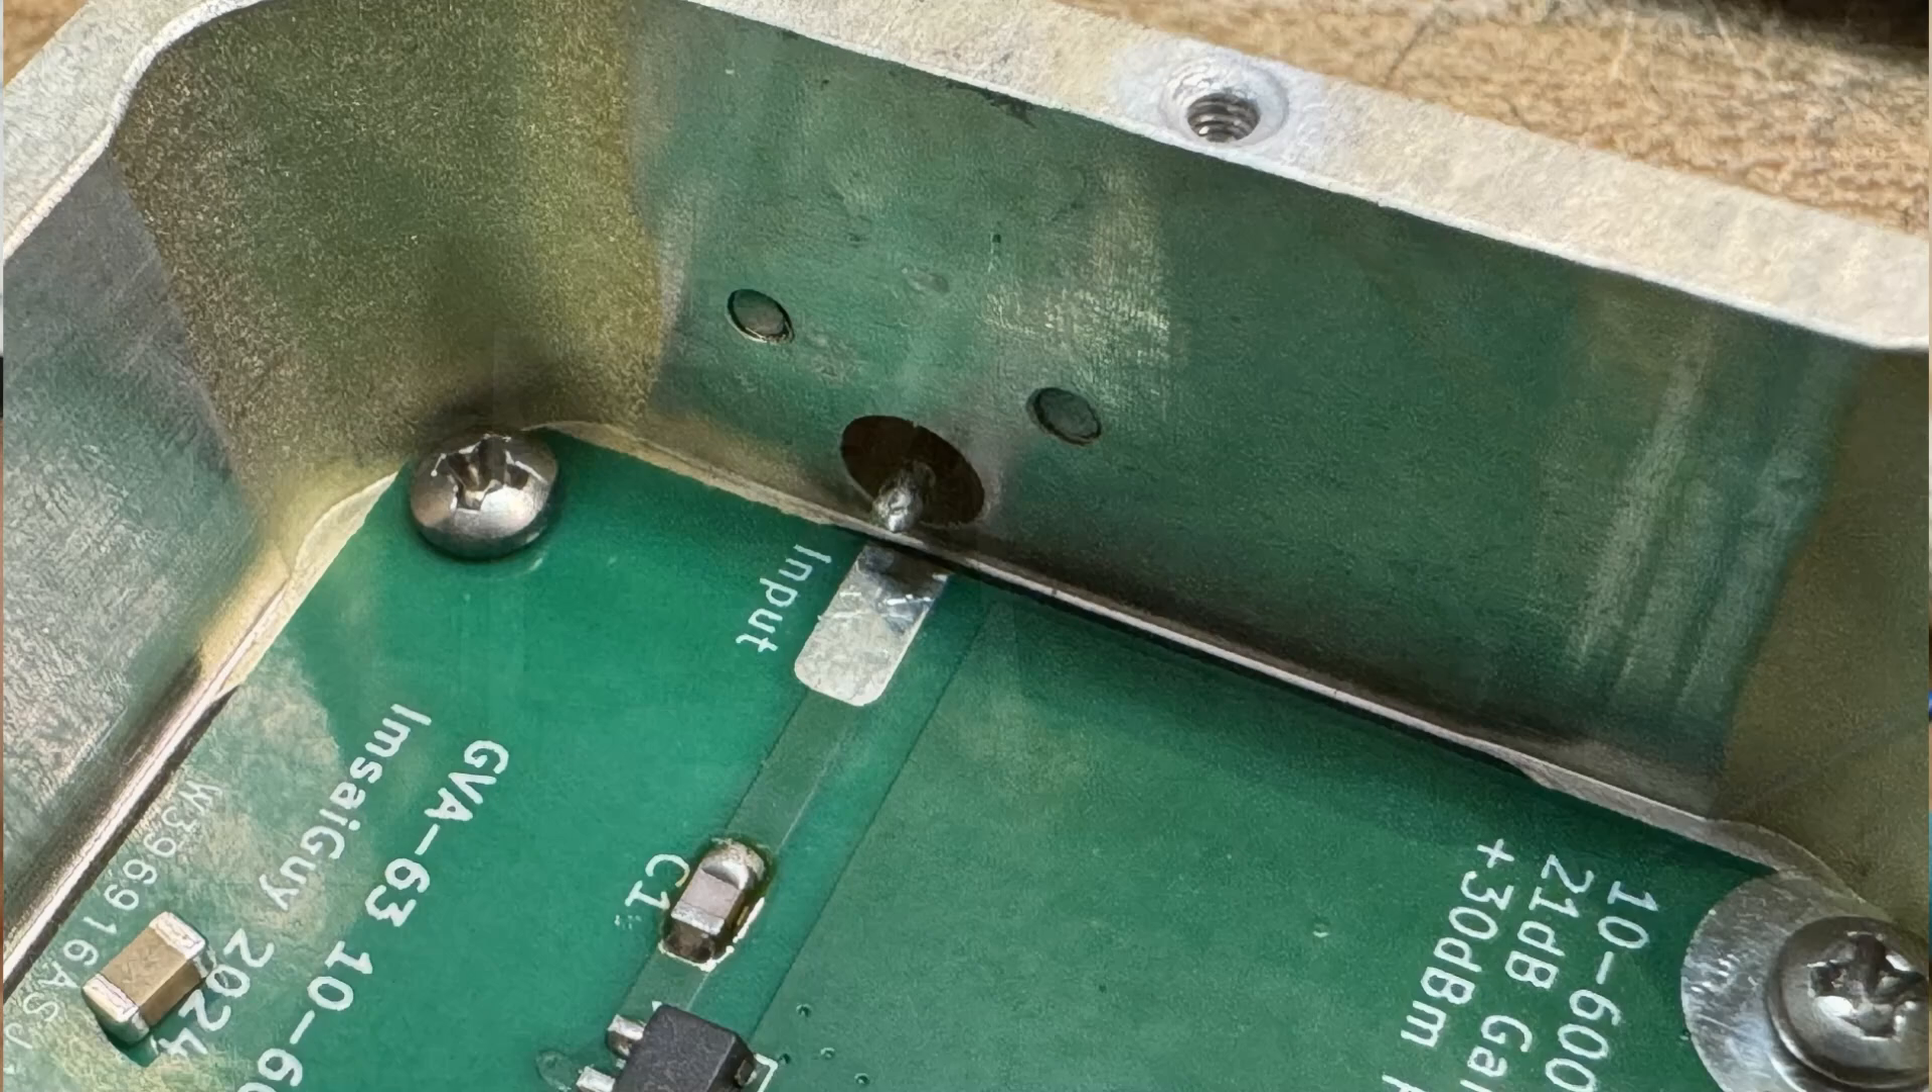The coax doesn't quite meet the PC board.